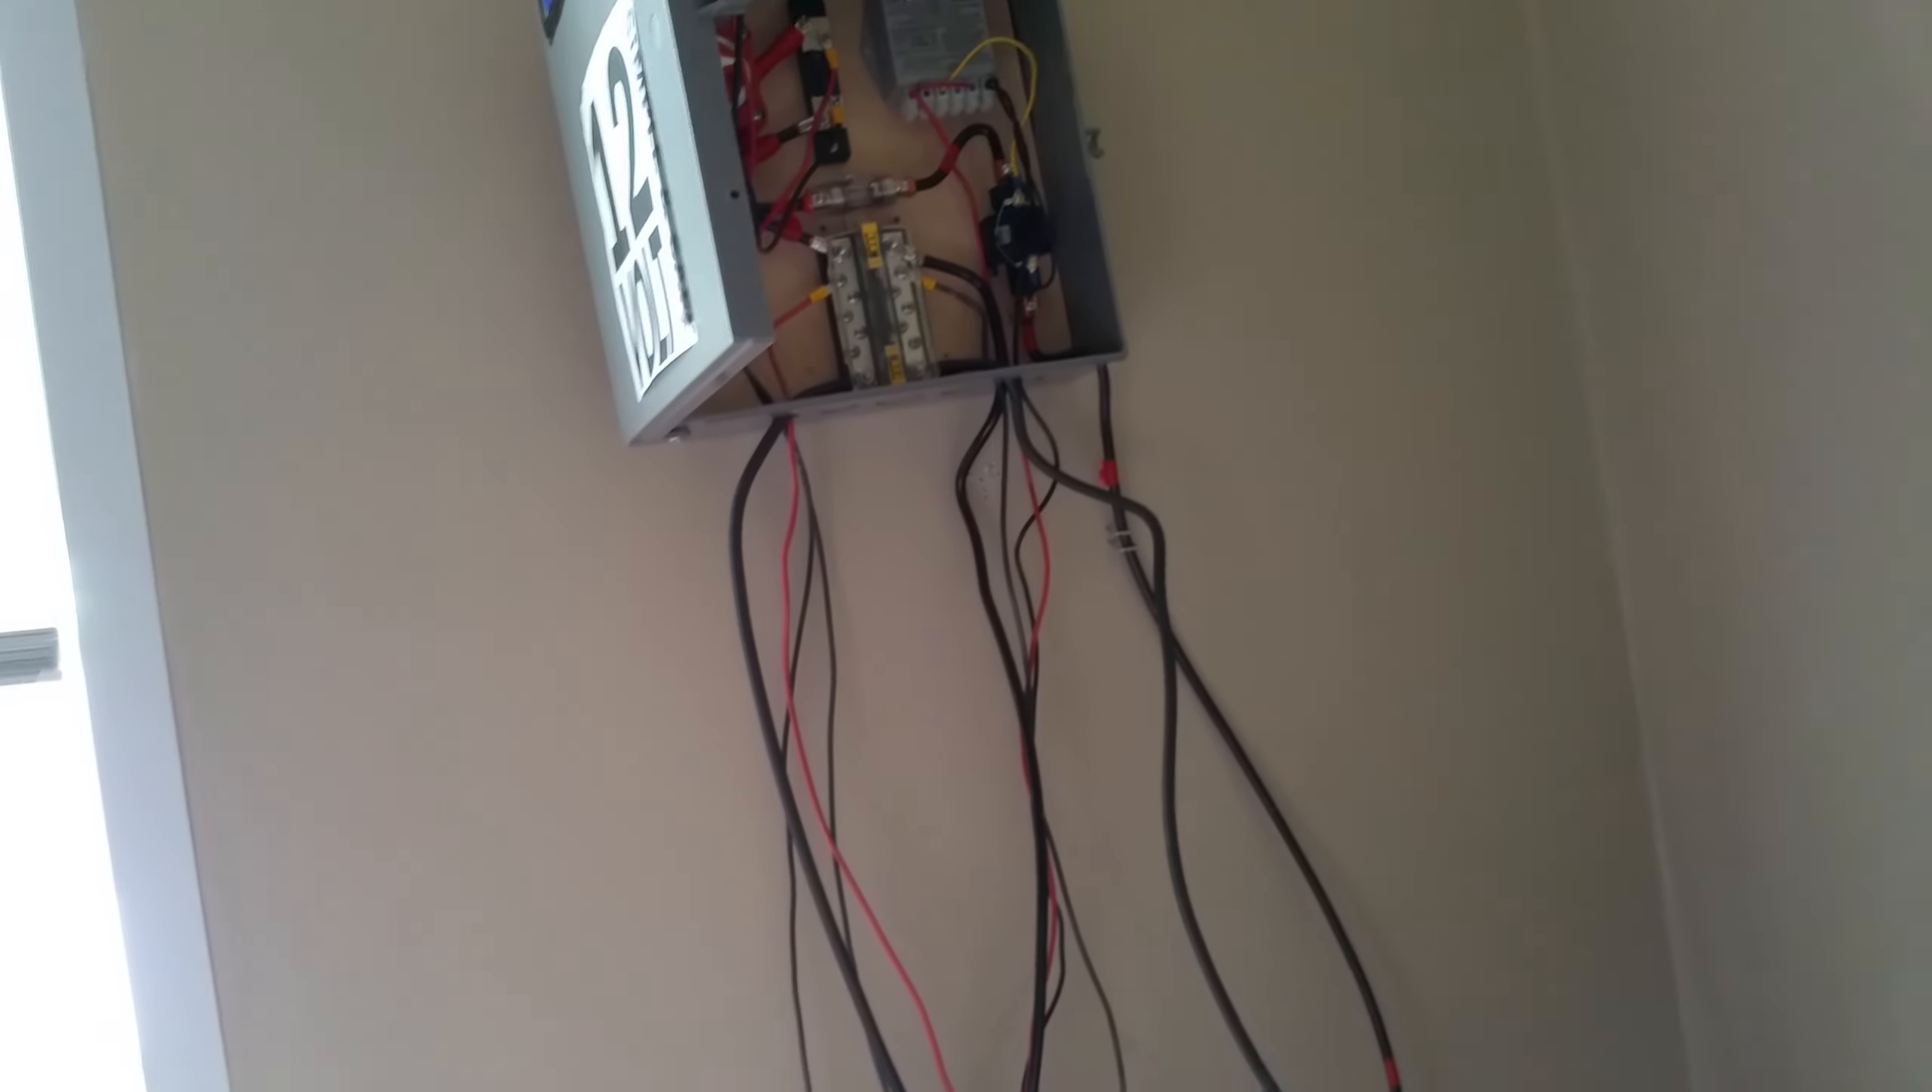I haven't finished with my conduit with these wires yet.